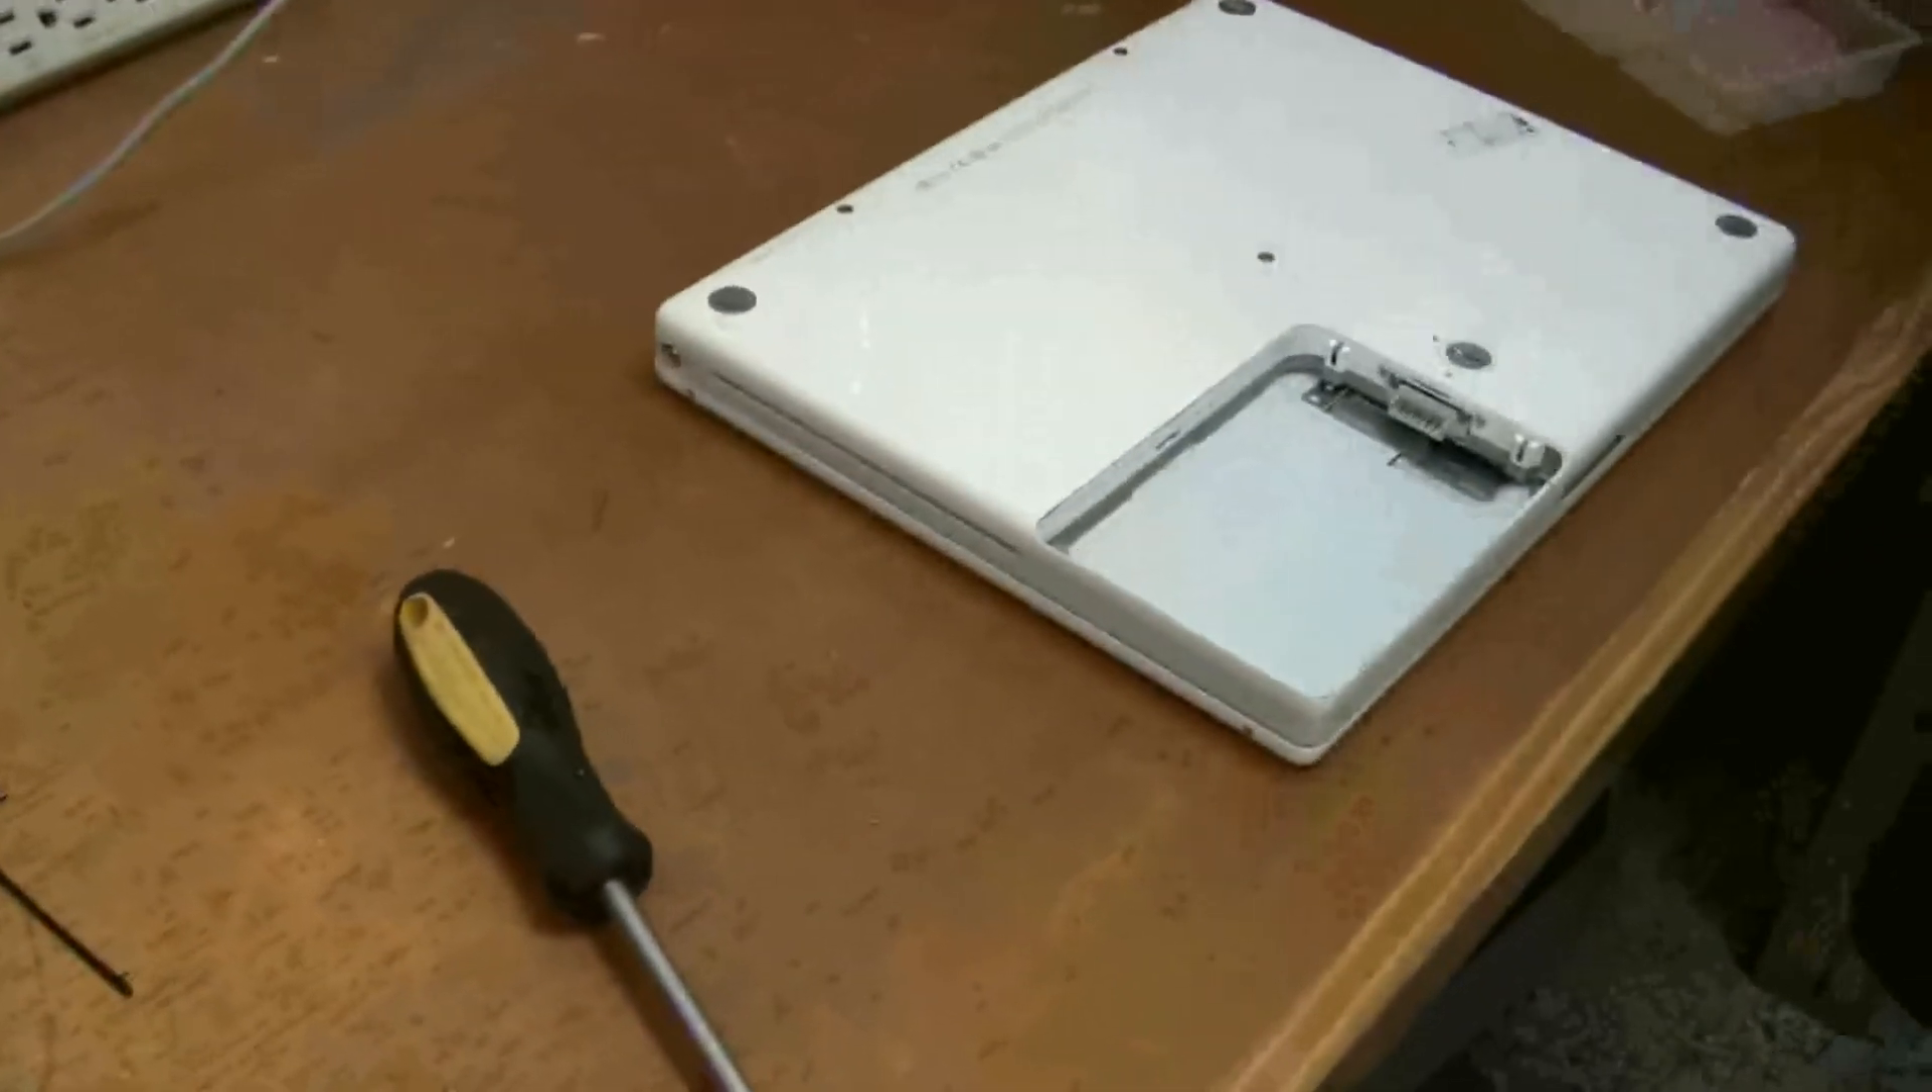And the last step would be the battery, which I don't really have for this one.